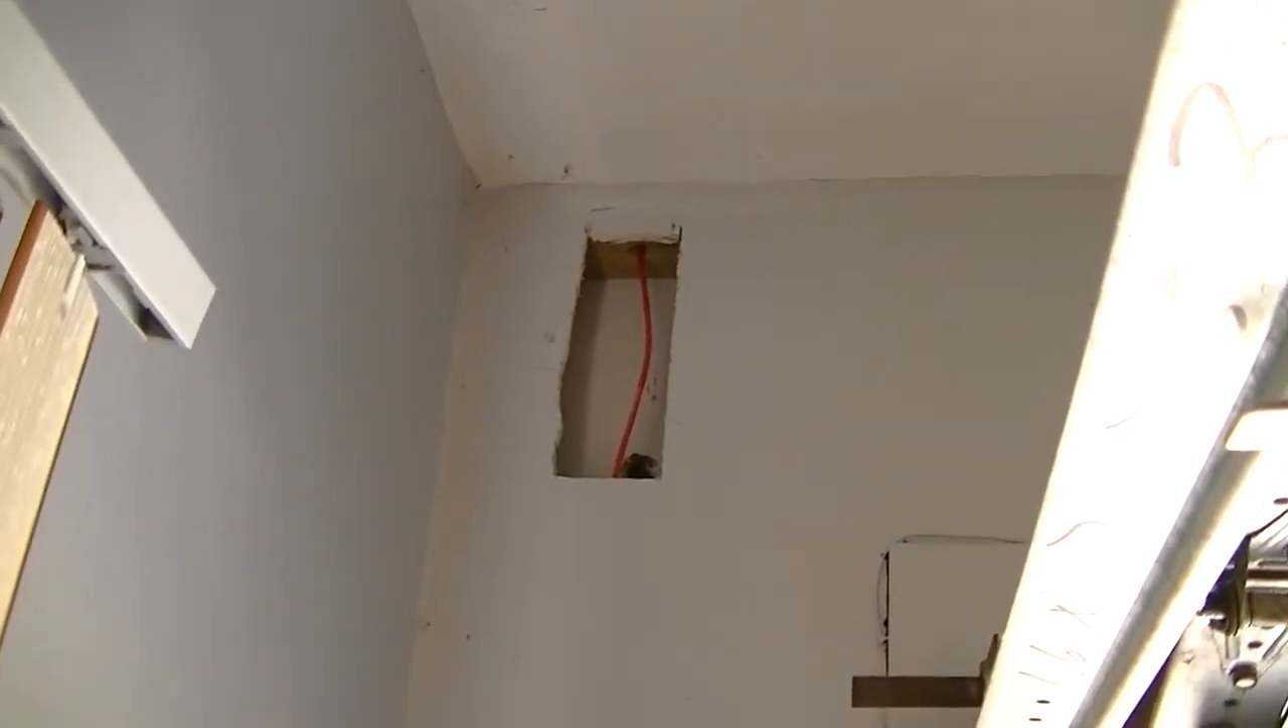Okay, as you can see I got the cable Through the hole In the top.